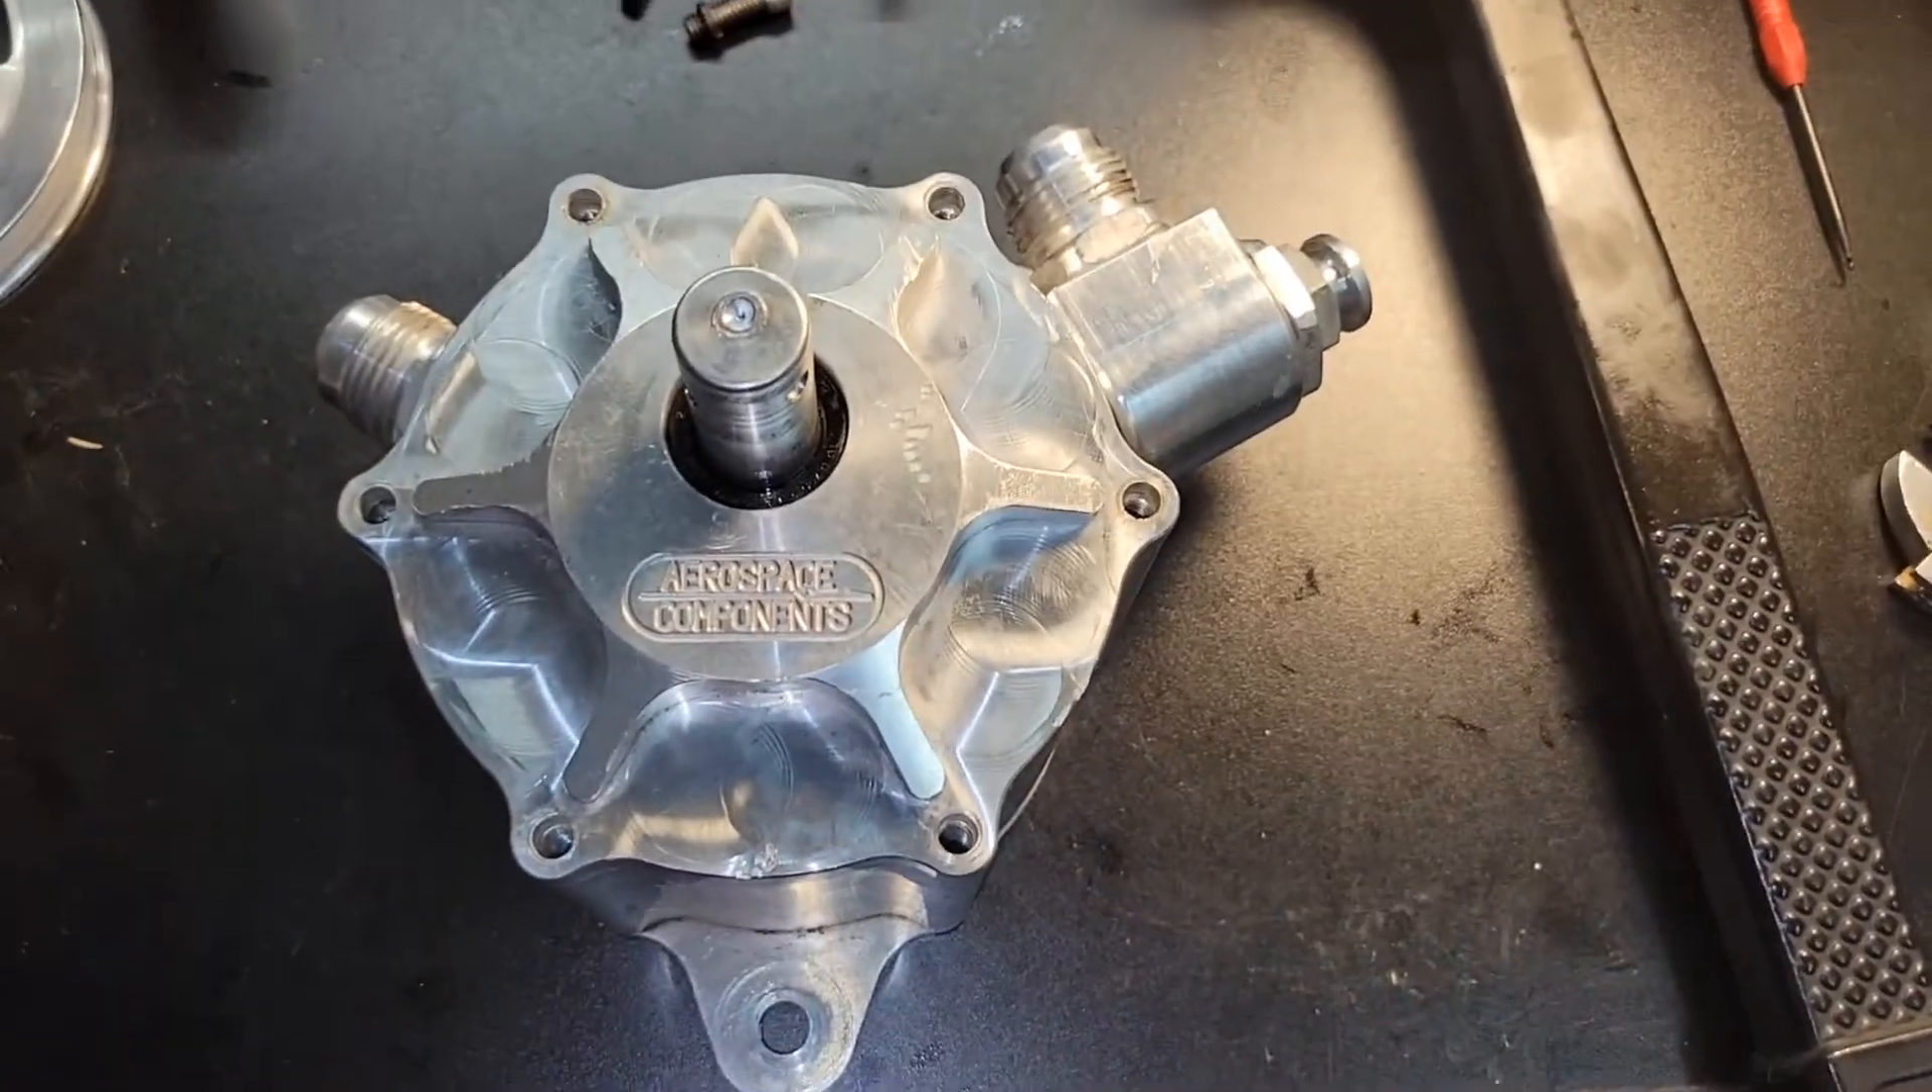Okay front cover's back on.